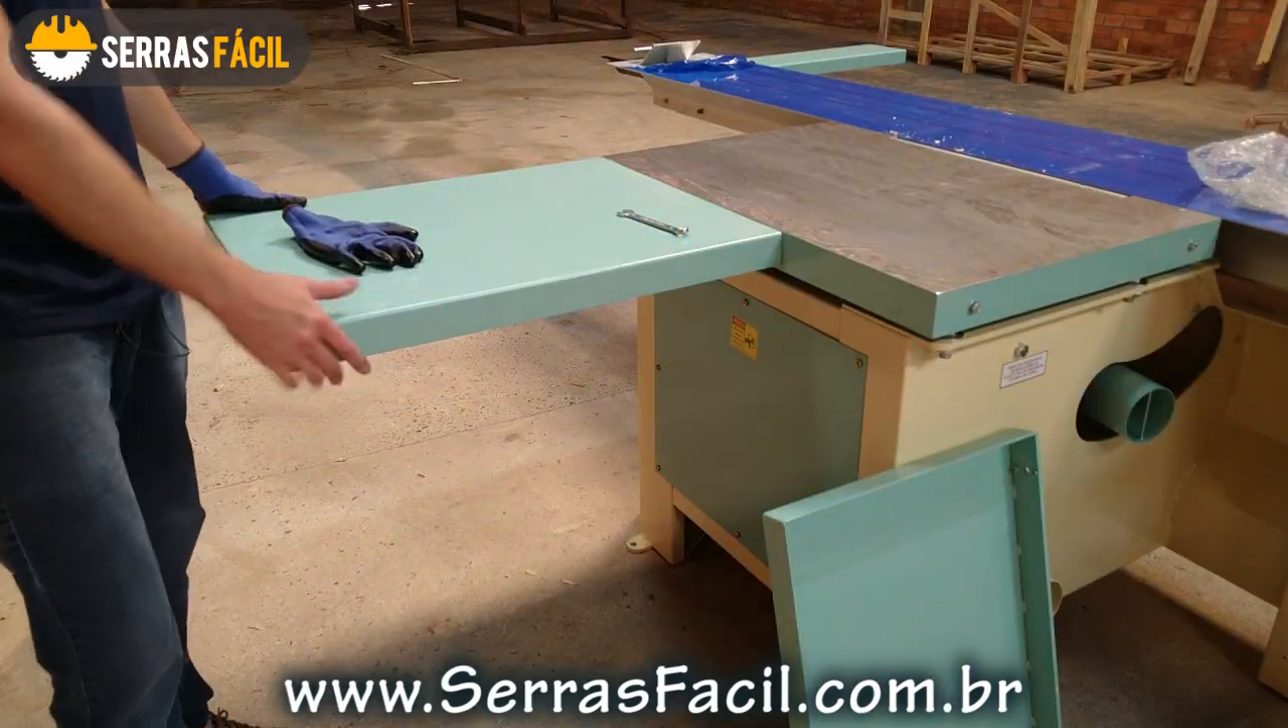Mesa fixa montada. Mesa fixa no caso lateral.